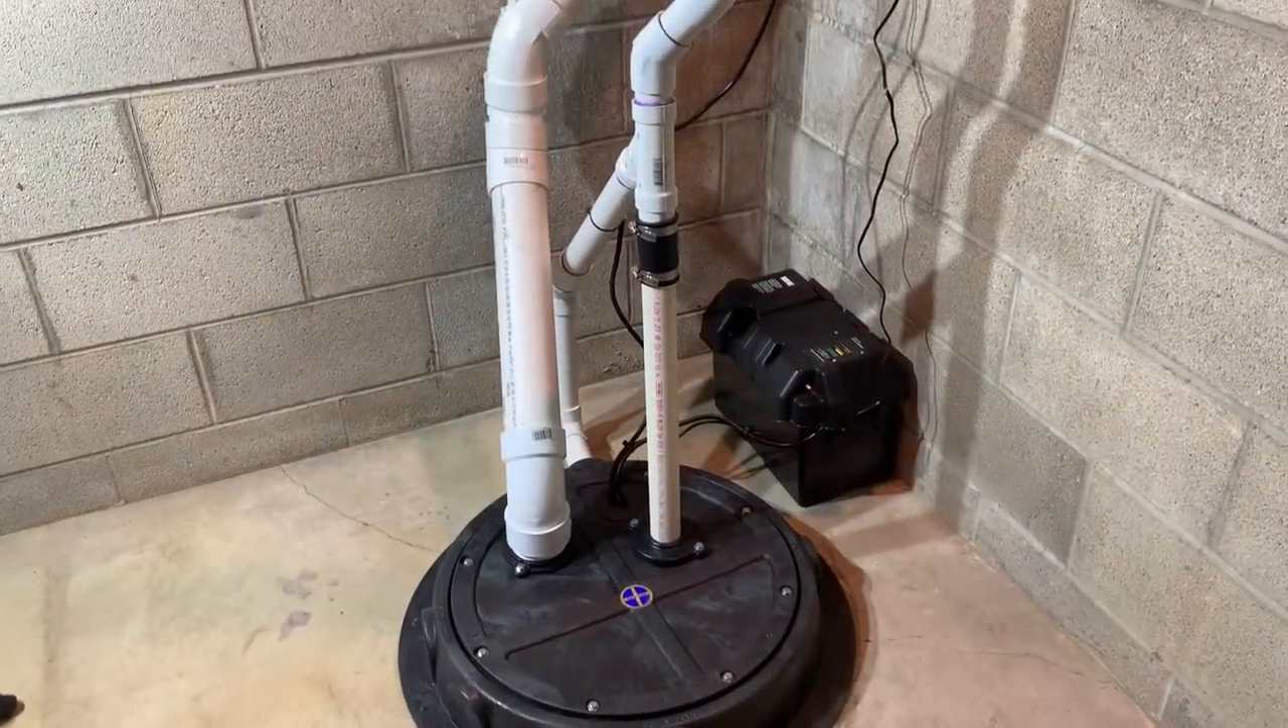Okay here's the final result wires cleaned up everything installed everything plumbed.